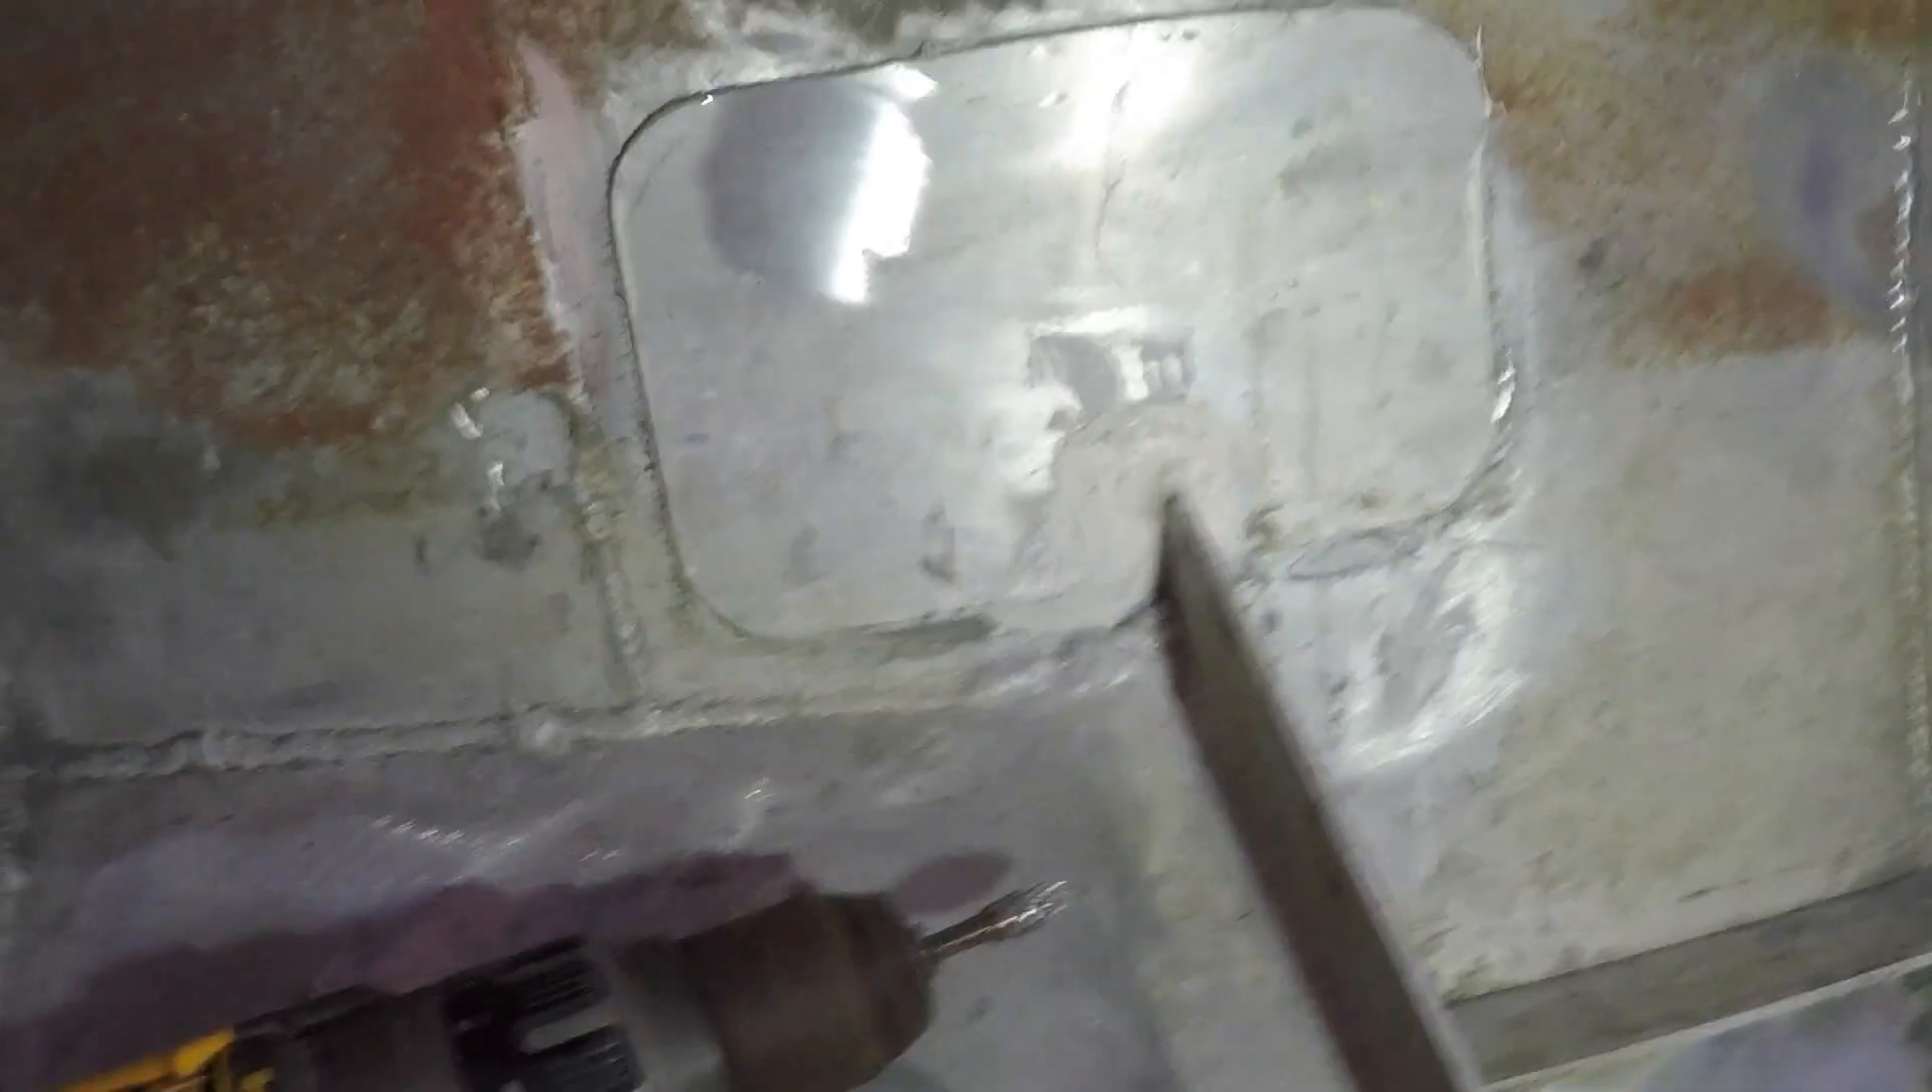Now, as an aside, on this side, you'll see this plate that I've put on. I put that on a year ago.